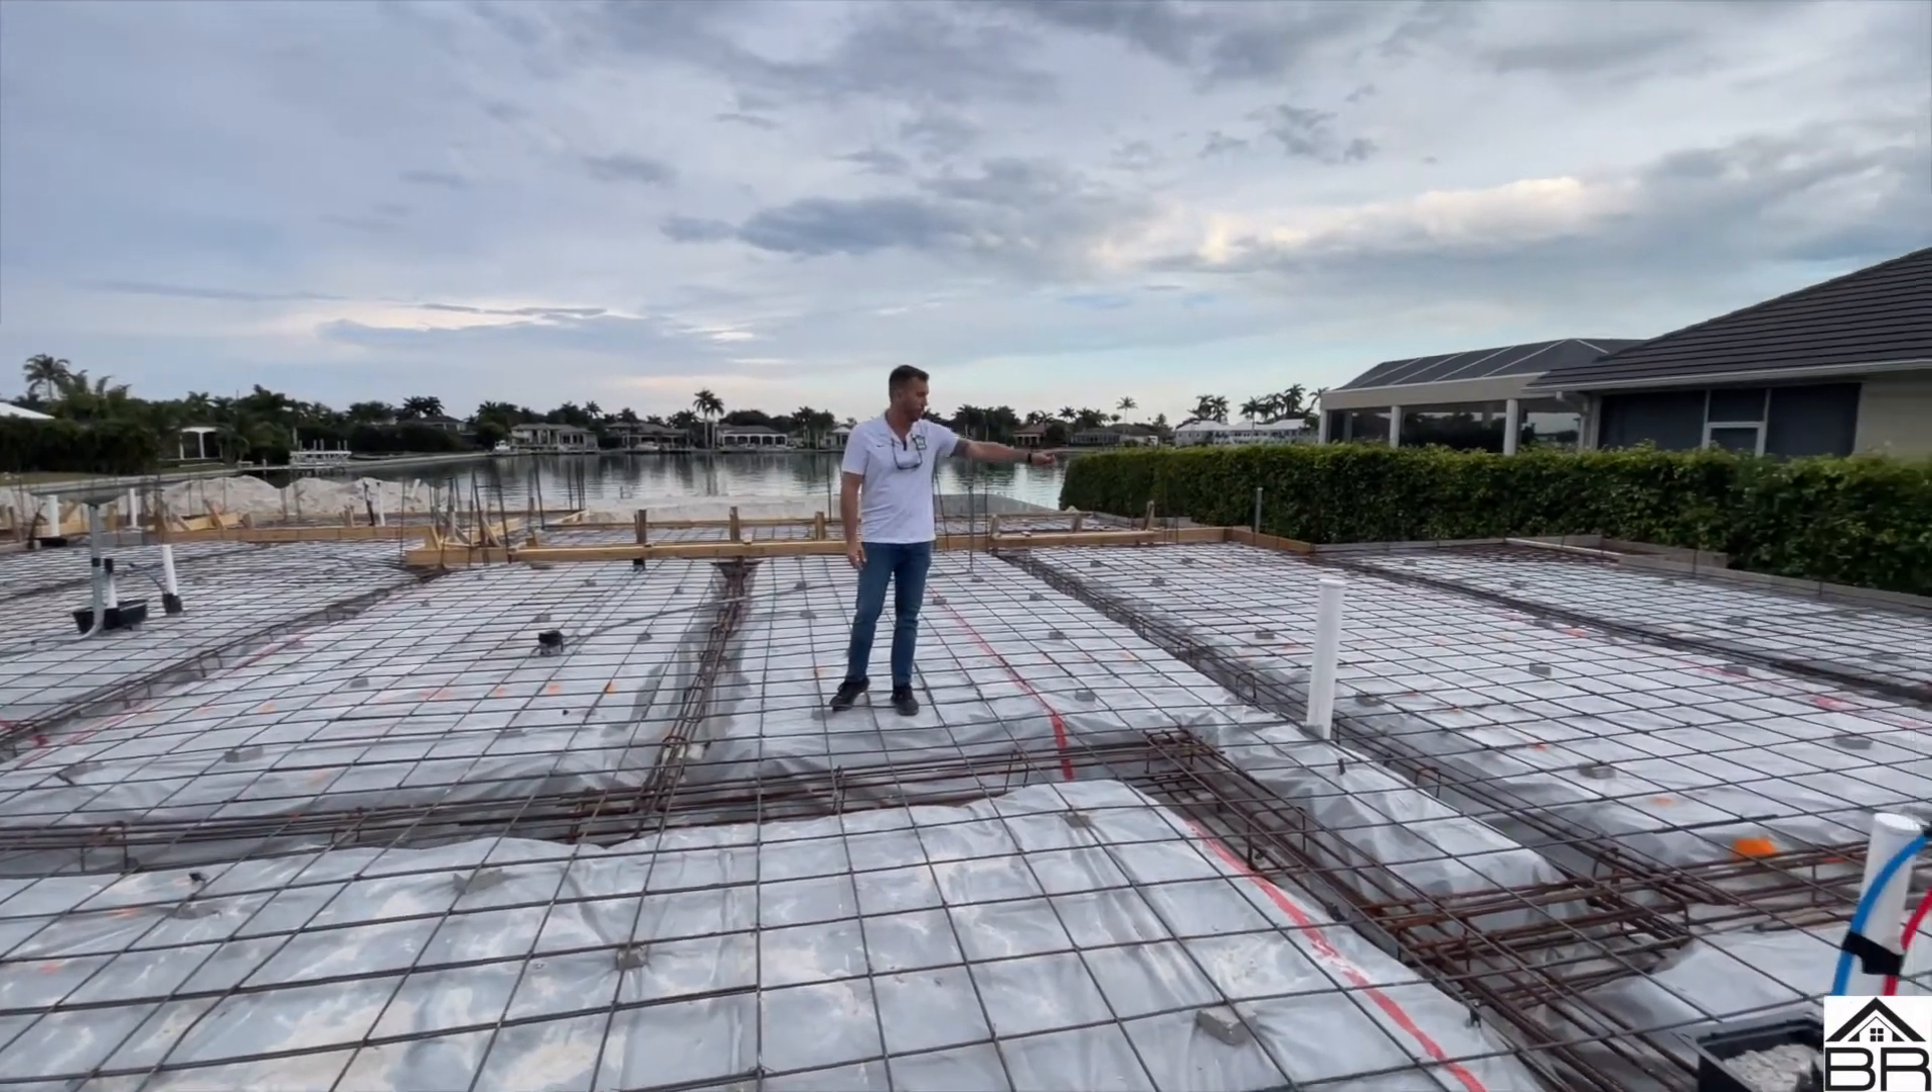We have the vapor barrier down on top of the compacted dirt.